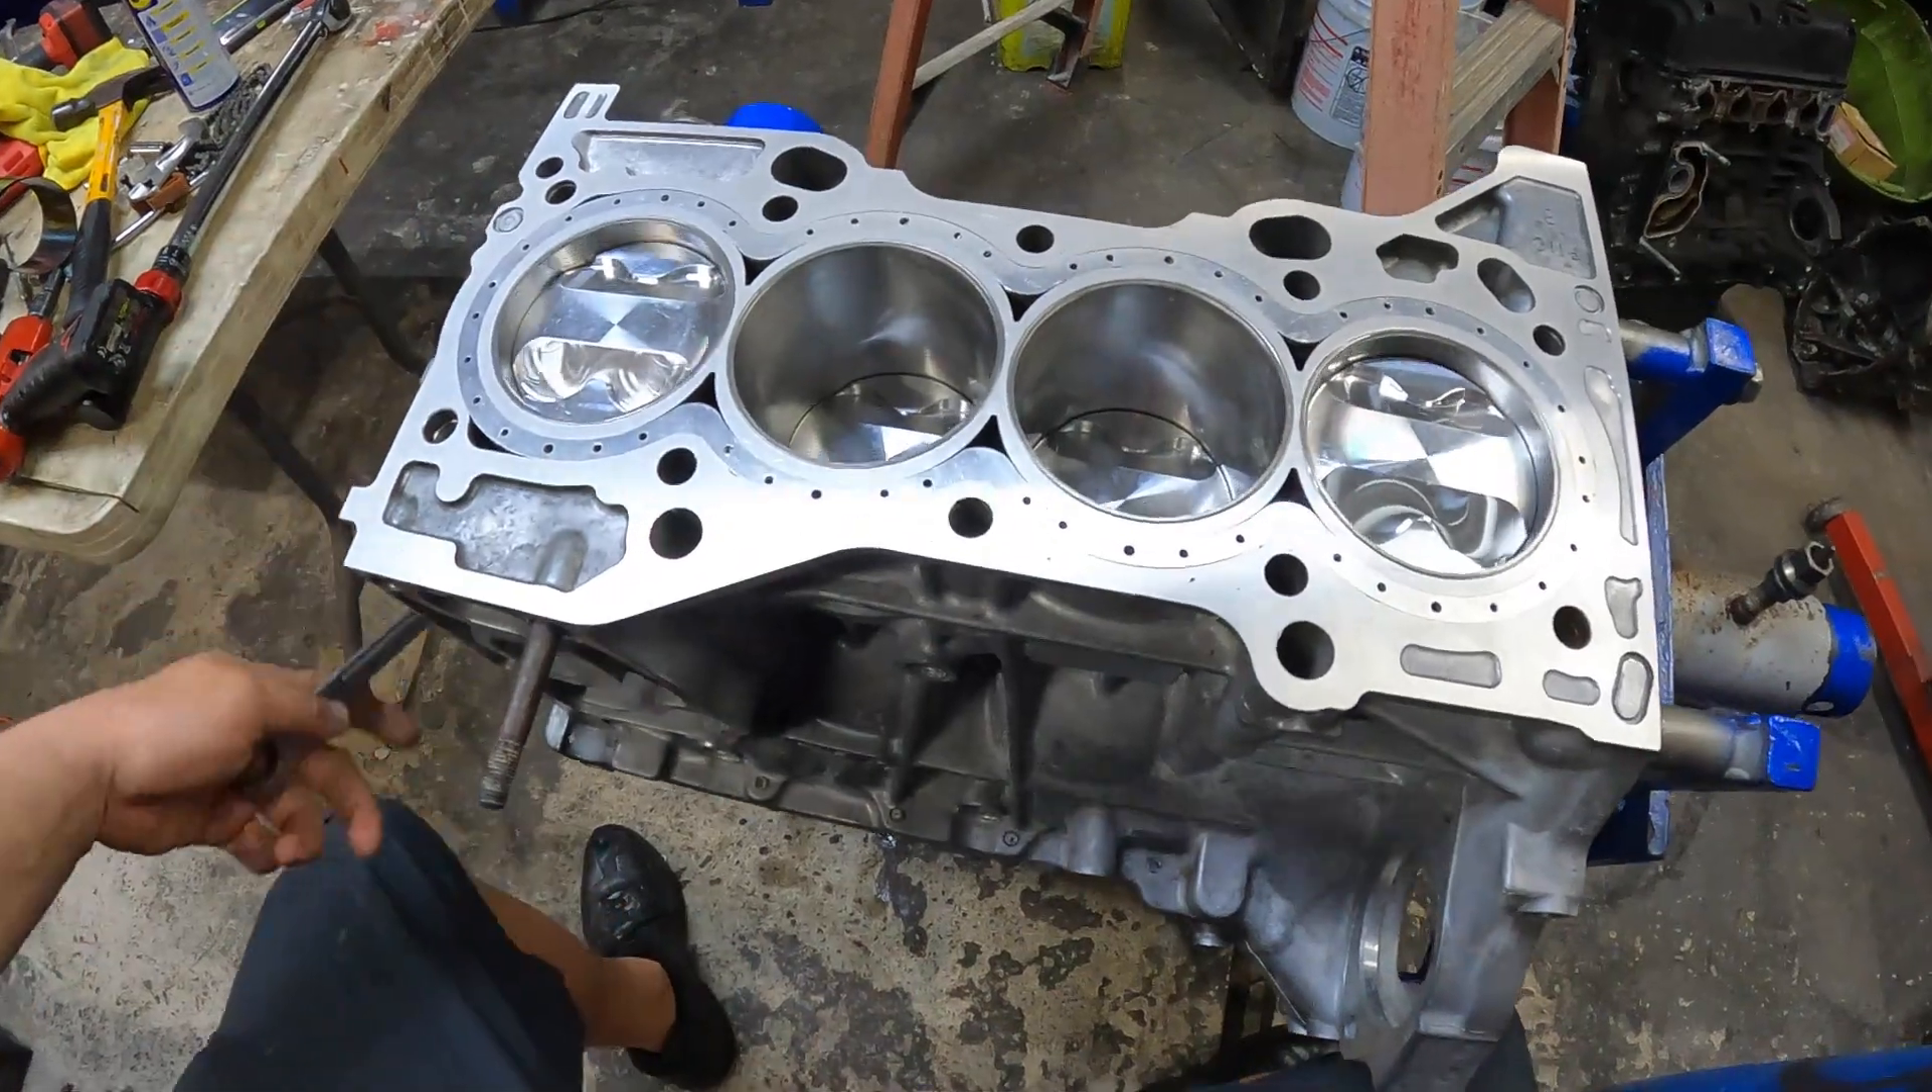Aquí tenemos El motor Con sus cuatro pistones Instalados.